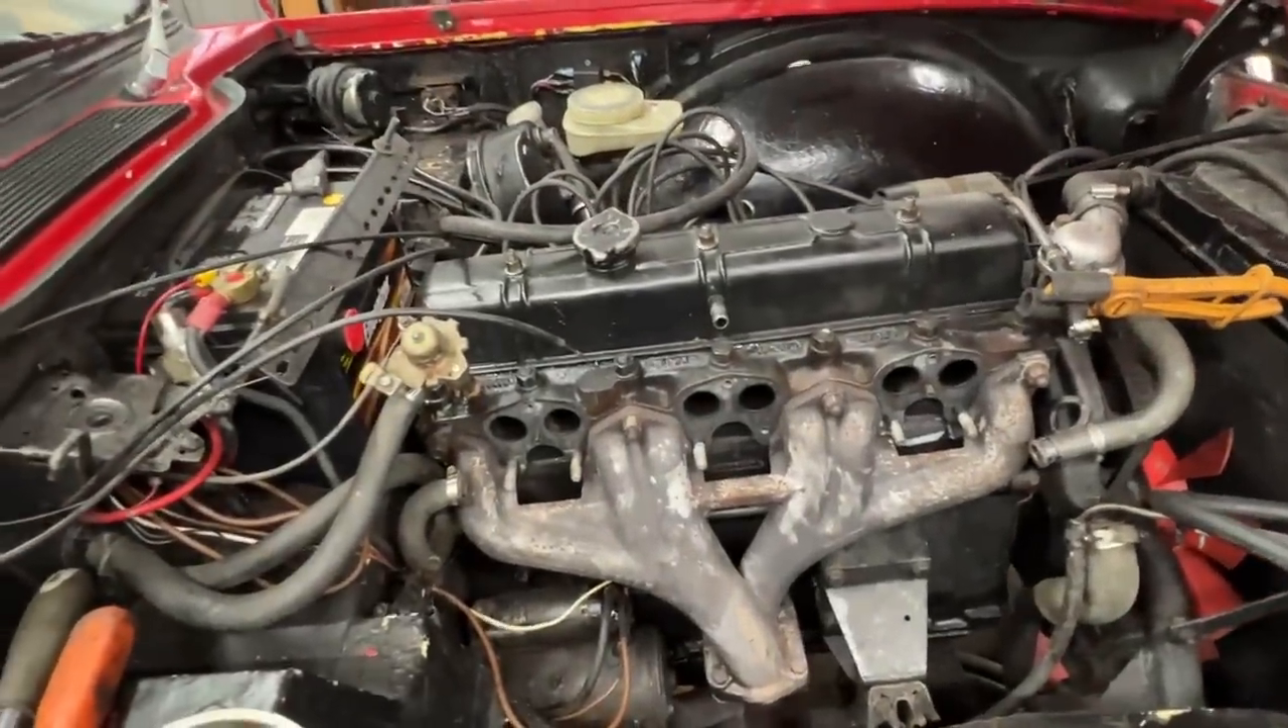Okay the intake manifold is out and i just started on doing the bolts here which i soaked before on the exhaust manifold and they come out pretty easy except this one.